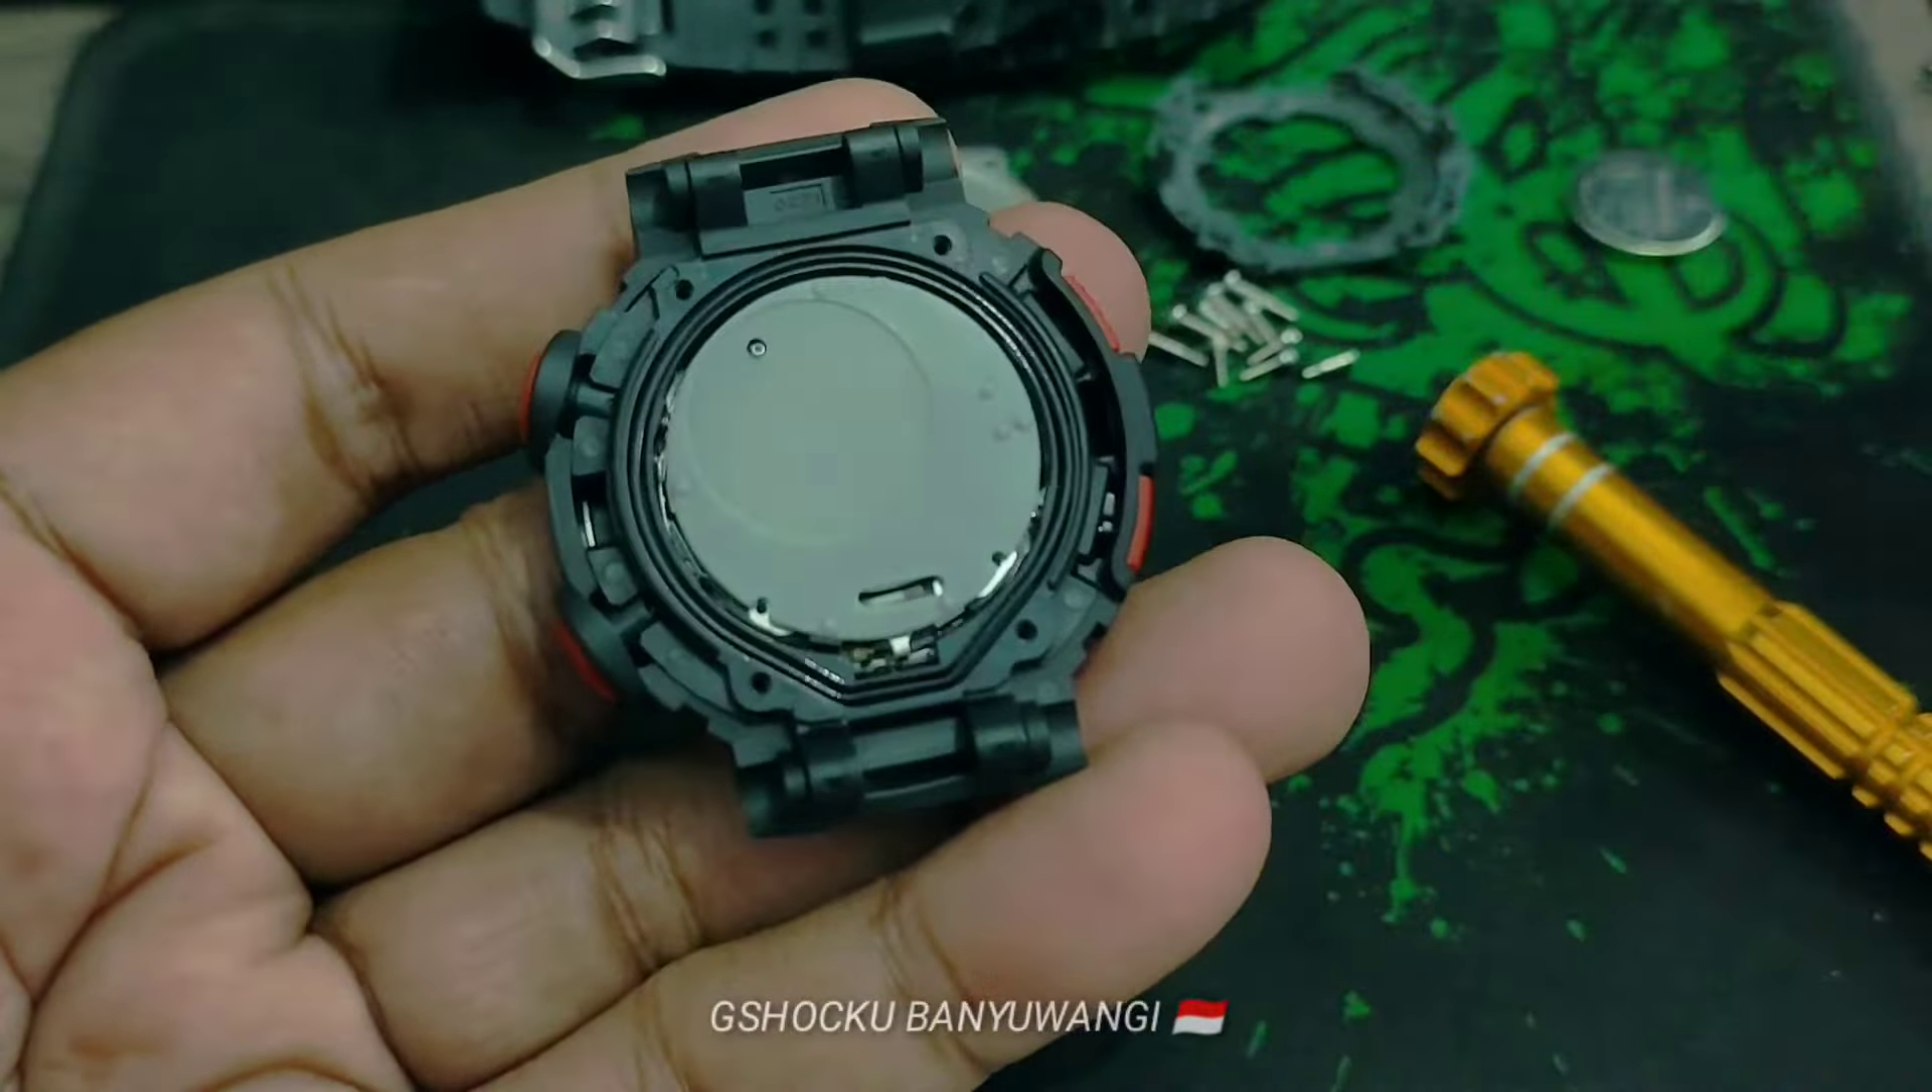Jadi seperti ini modul sudah terpasang rapi mantap sekali.